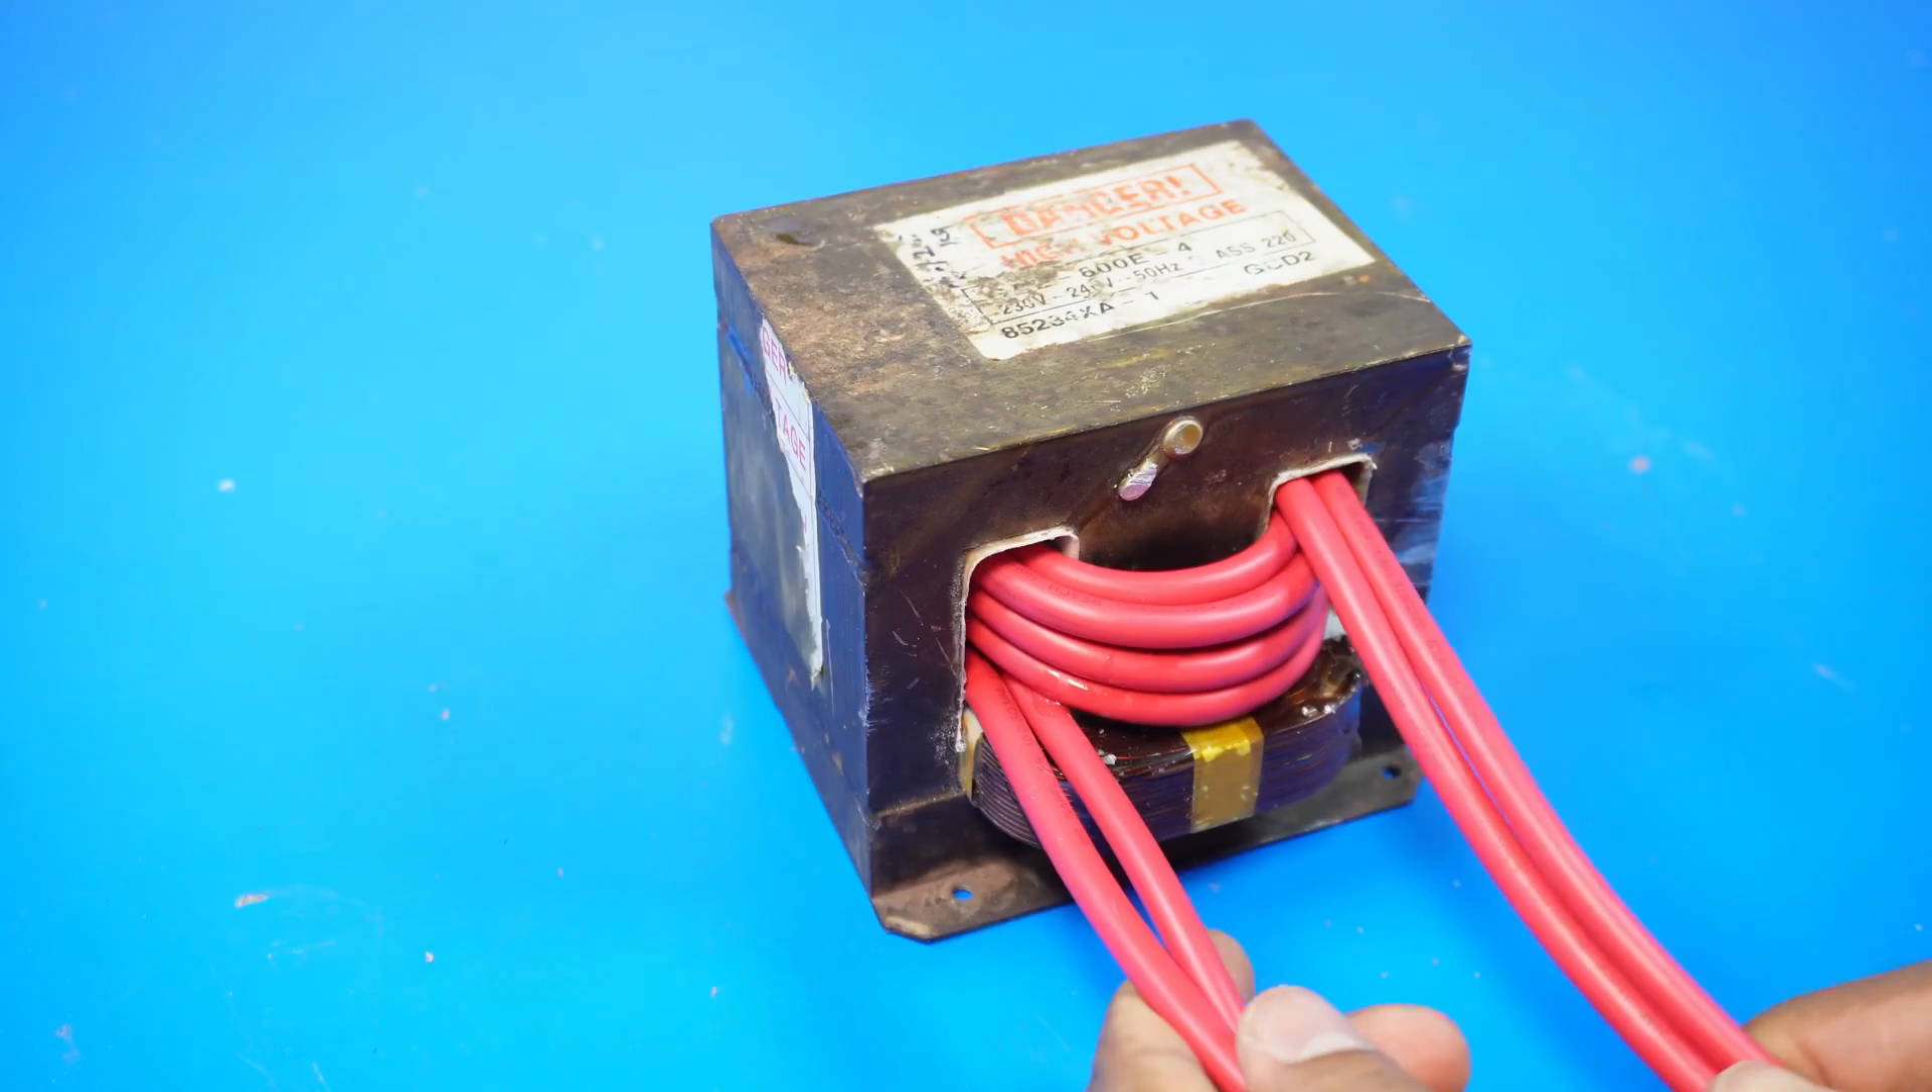I made 3 double windings, which appear to be 6, but effectively are 3 turns.